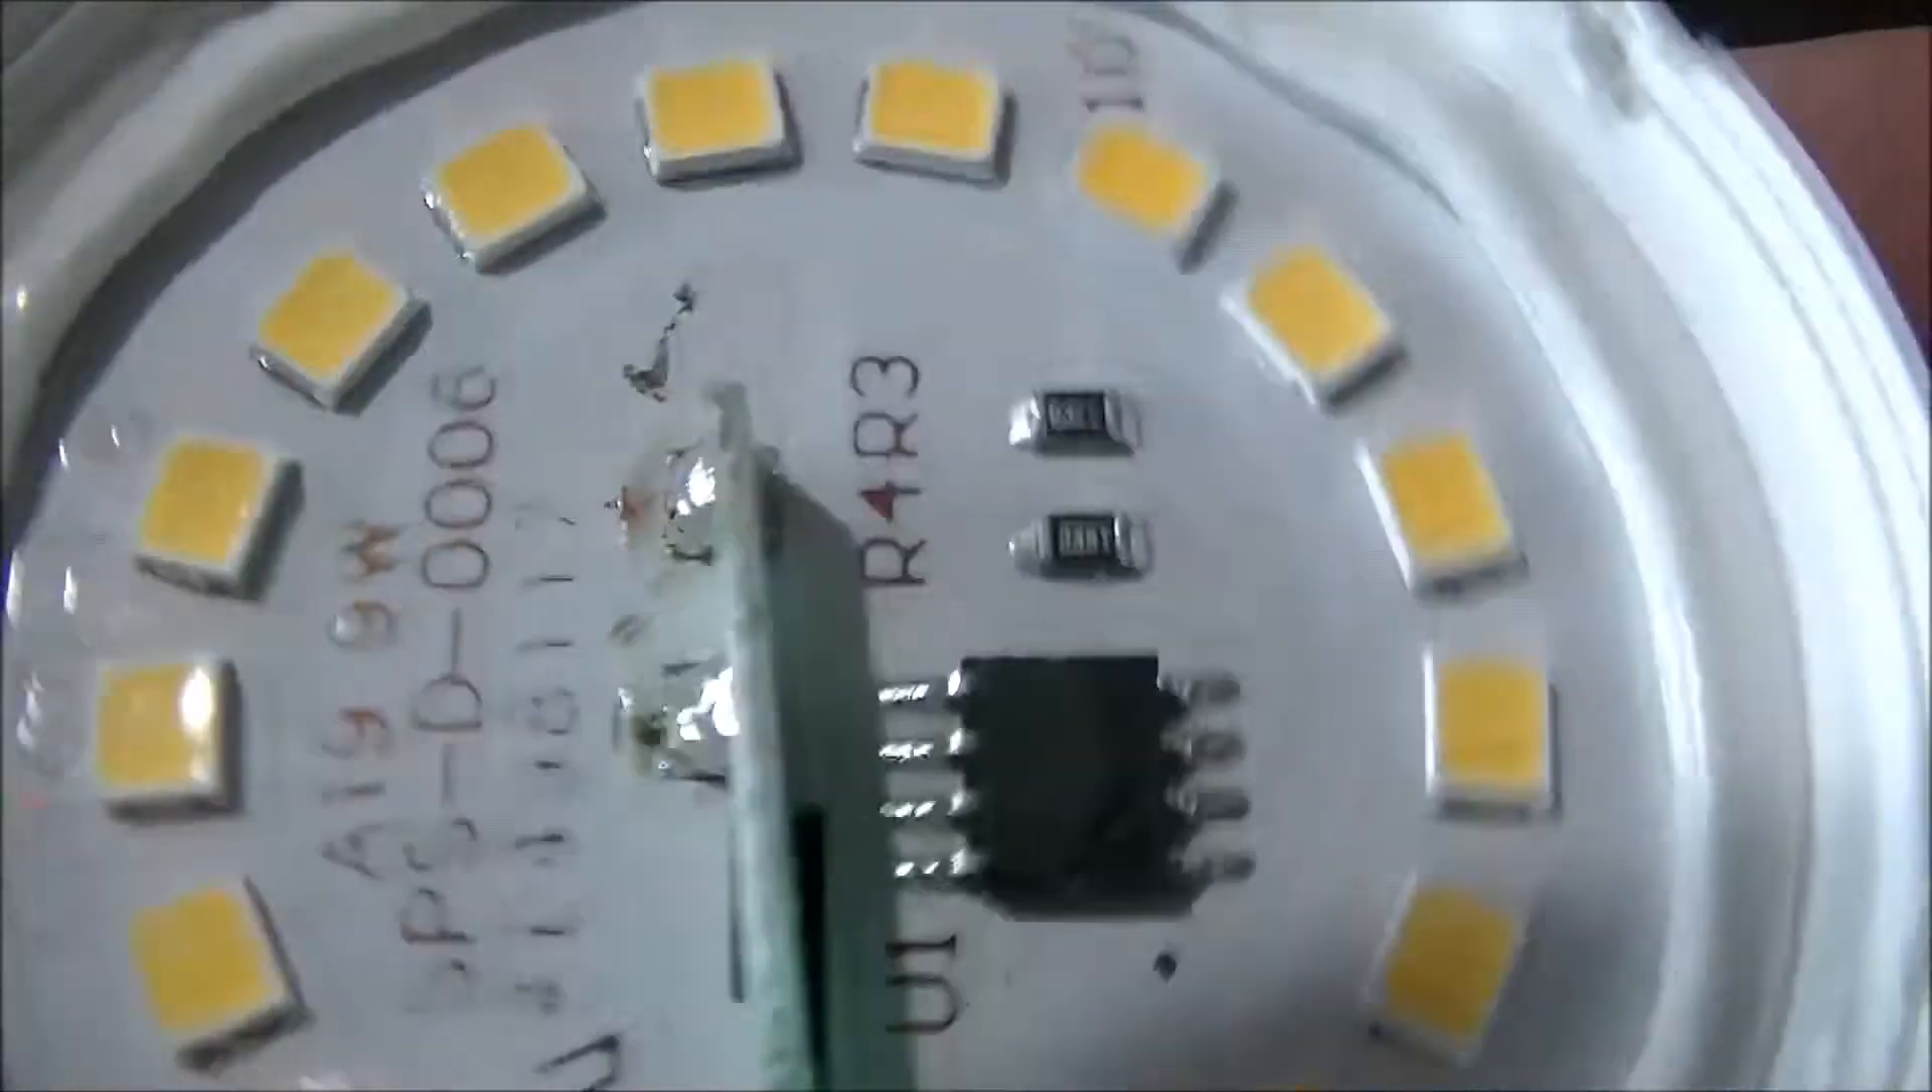Okay we have the plastic light section the shield removed and here we have the internals.